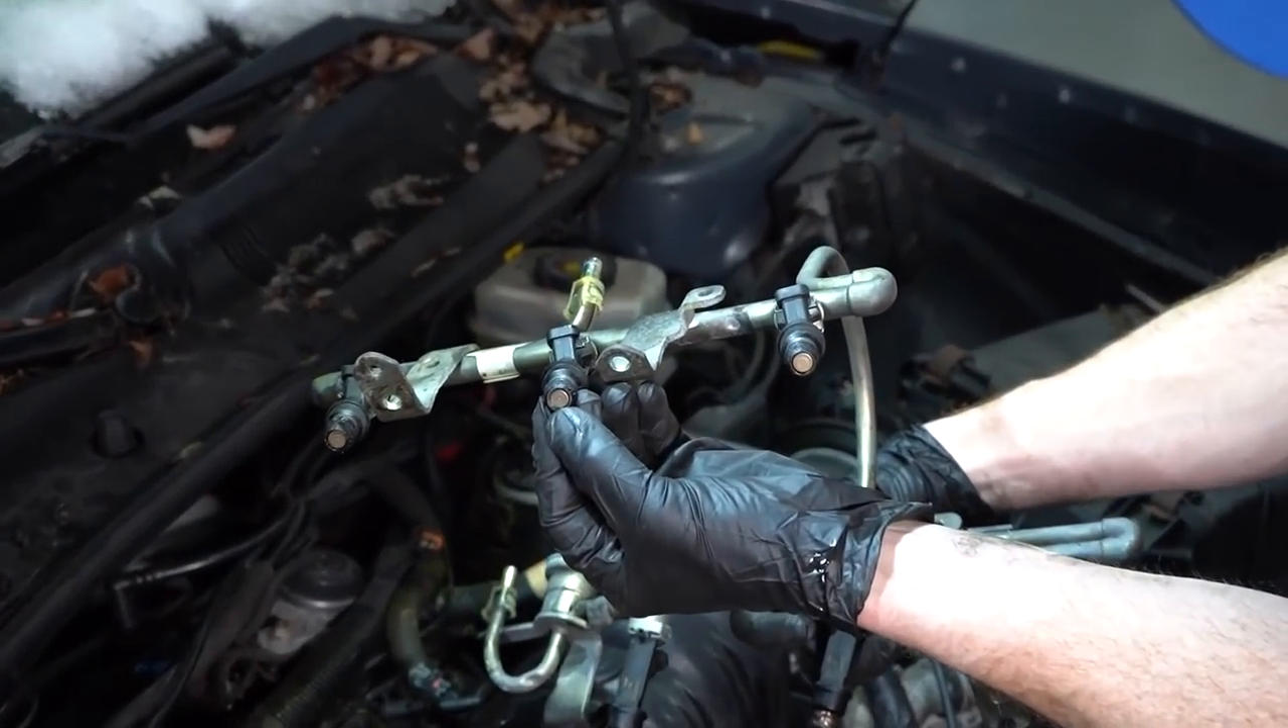So now we have our fuel rail out of there.